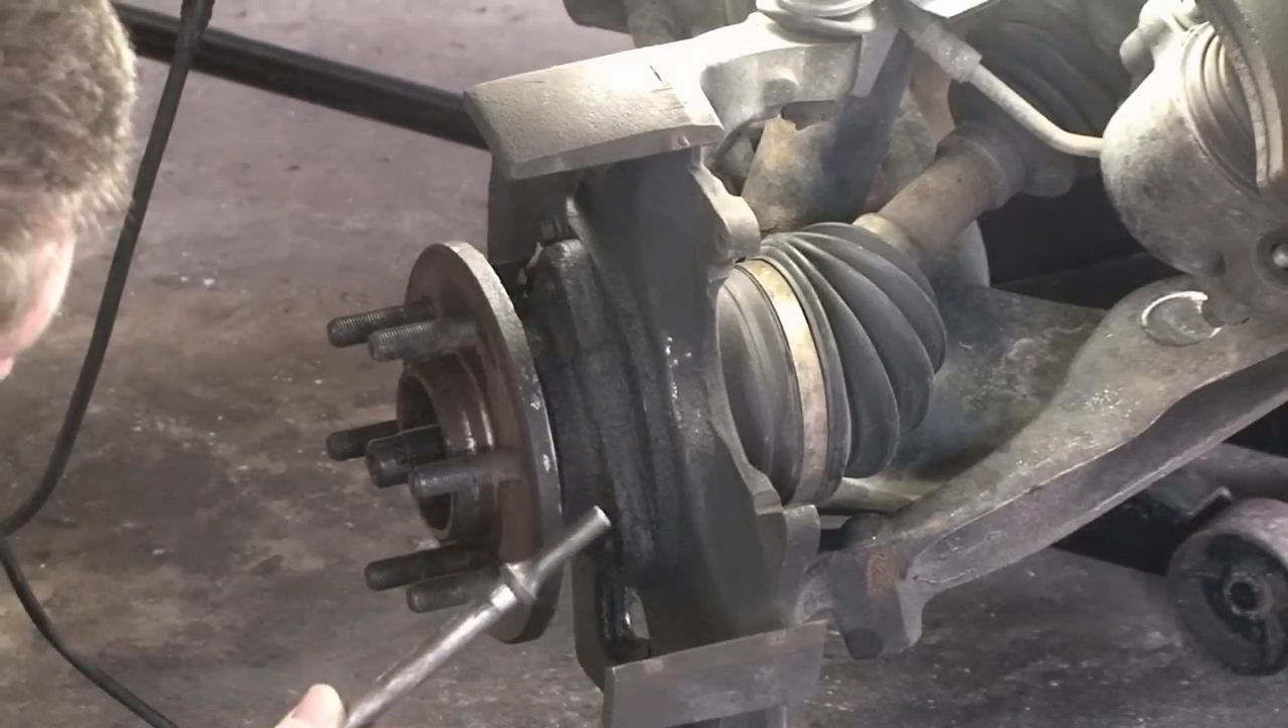Took off the wheel got the brake caliper off got the rotor off and now we're working on getting the hub off.